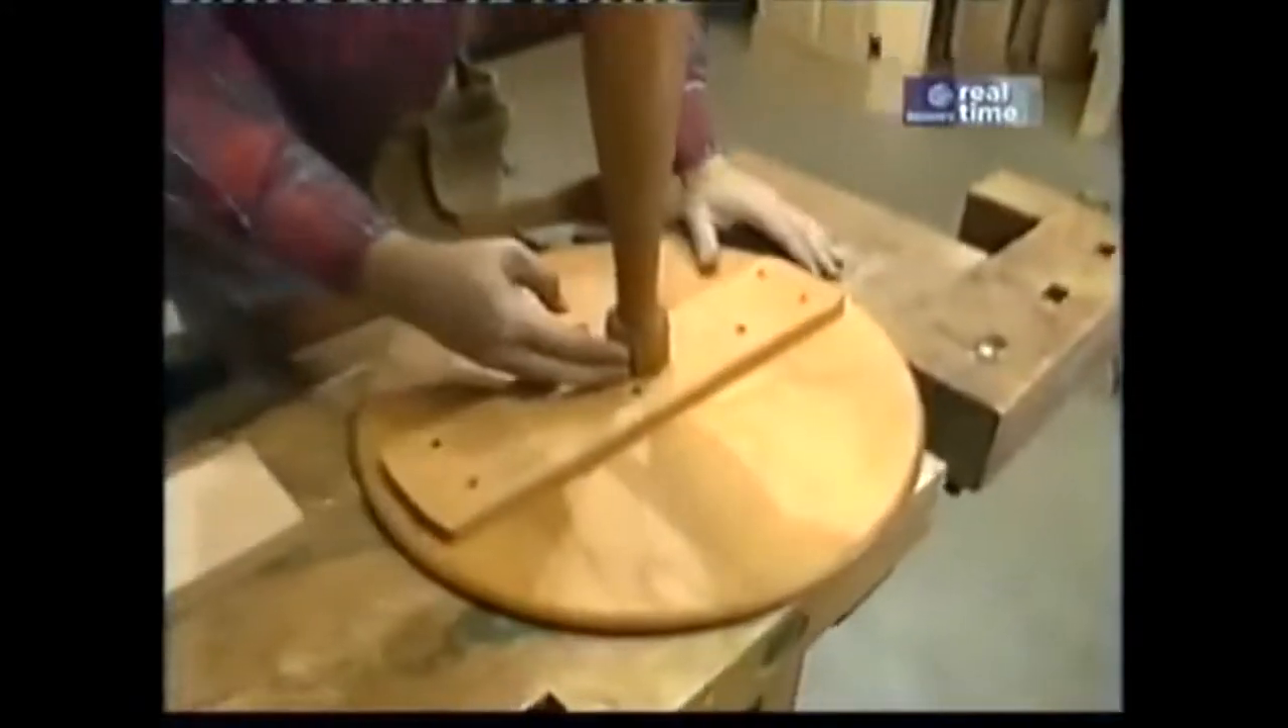You see there's a cleat that holds the top it sits on the center column and it's screwed to the top.